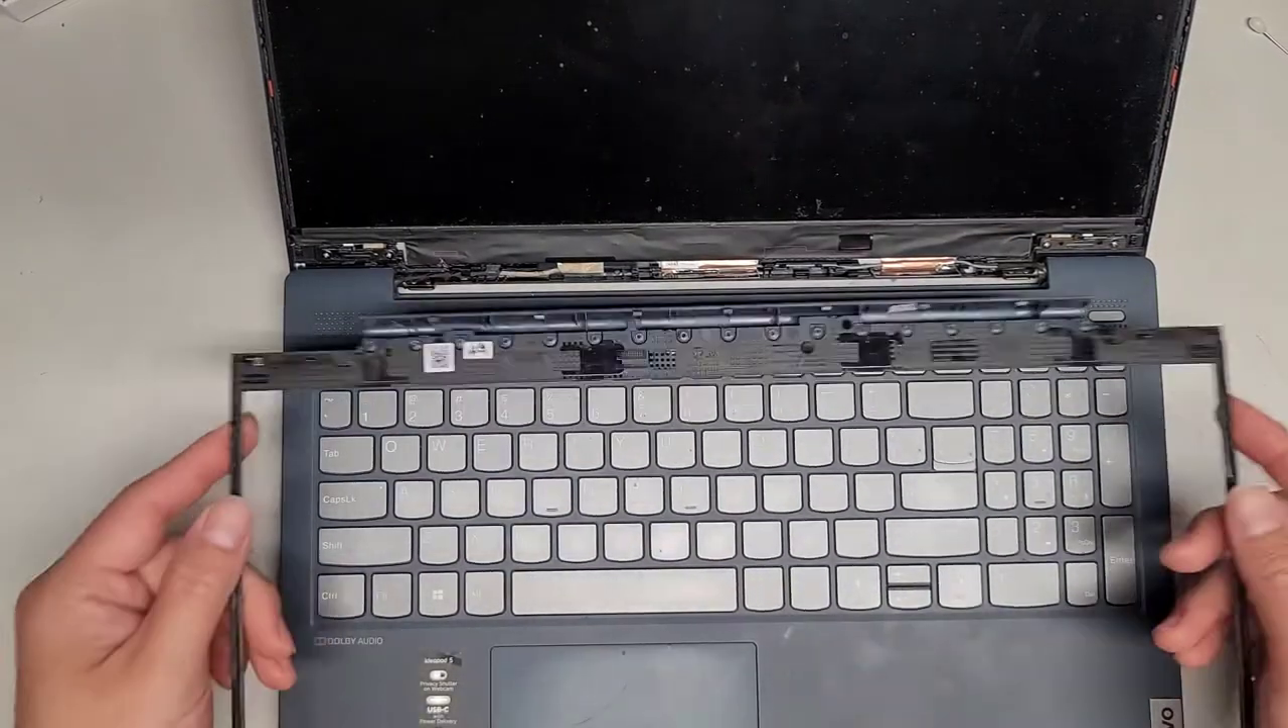We have the screen bezel out.